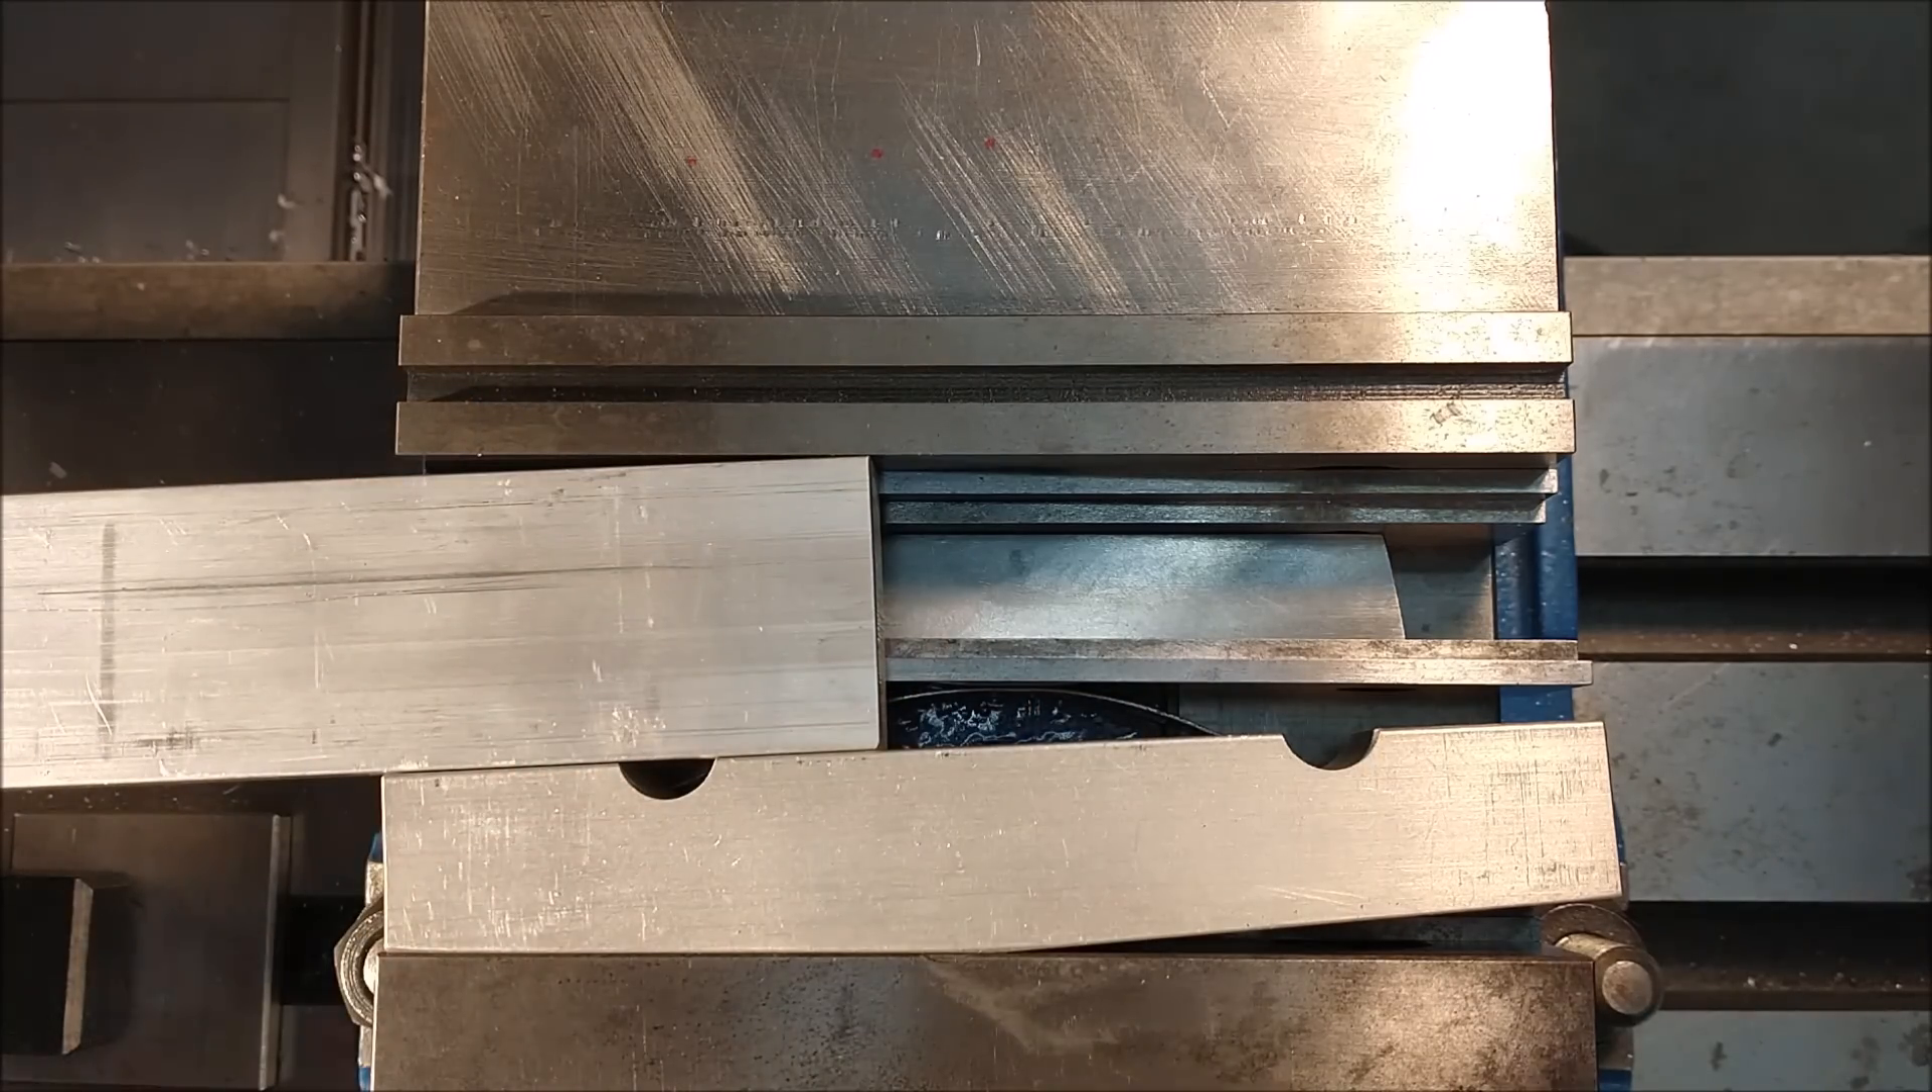Now this part is registered against the cocked jaw, and you can see when you mill the end of this part, it's not going to be square to the ends that you think it's square to.